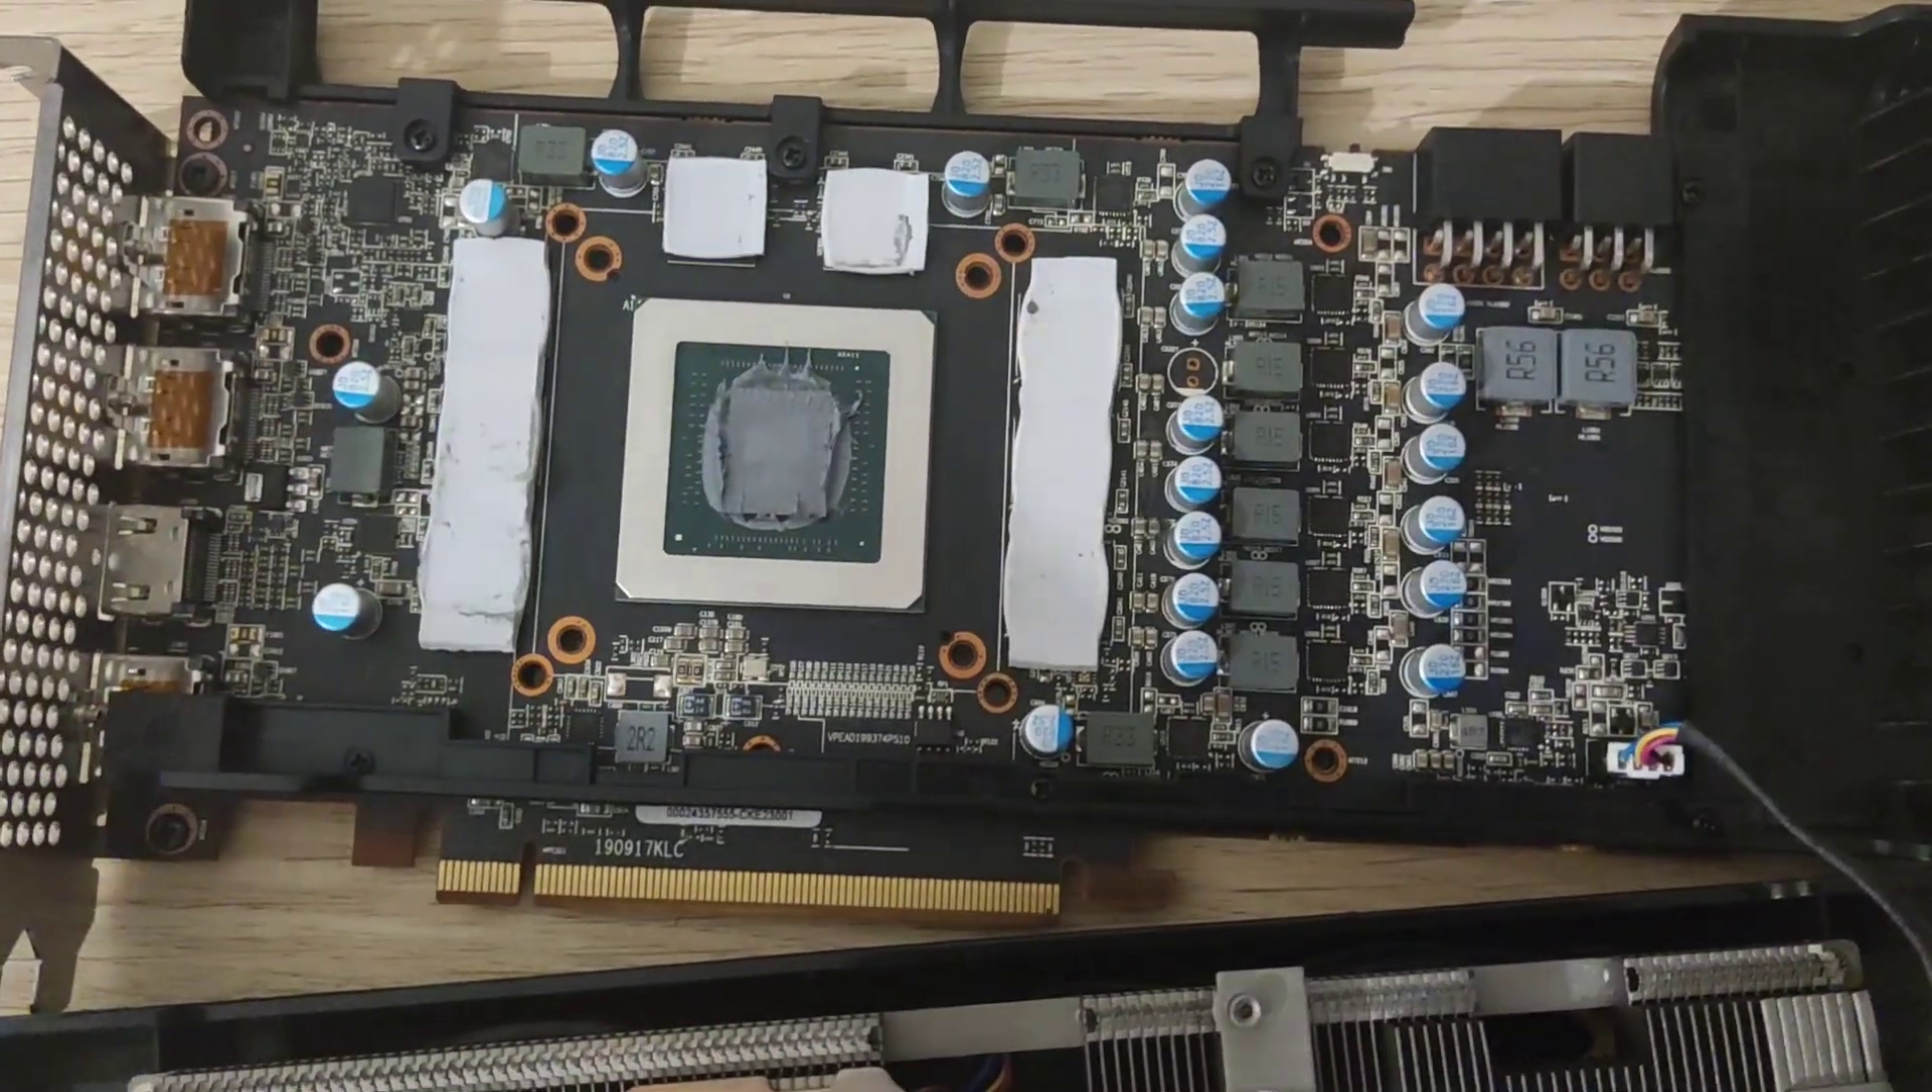I haven't taken the thermal pads off to see underneath.